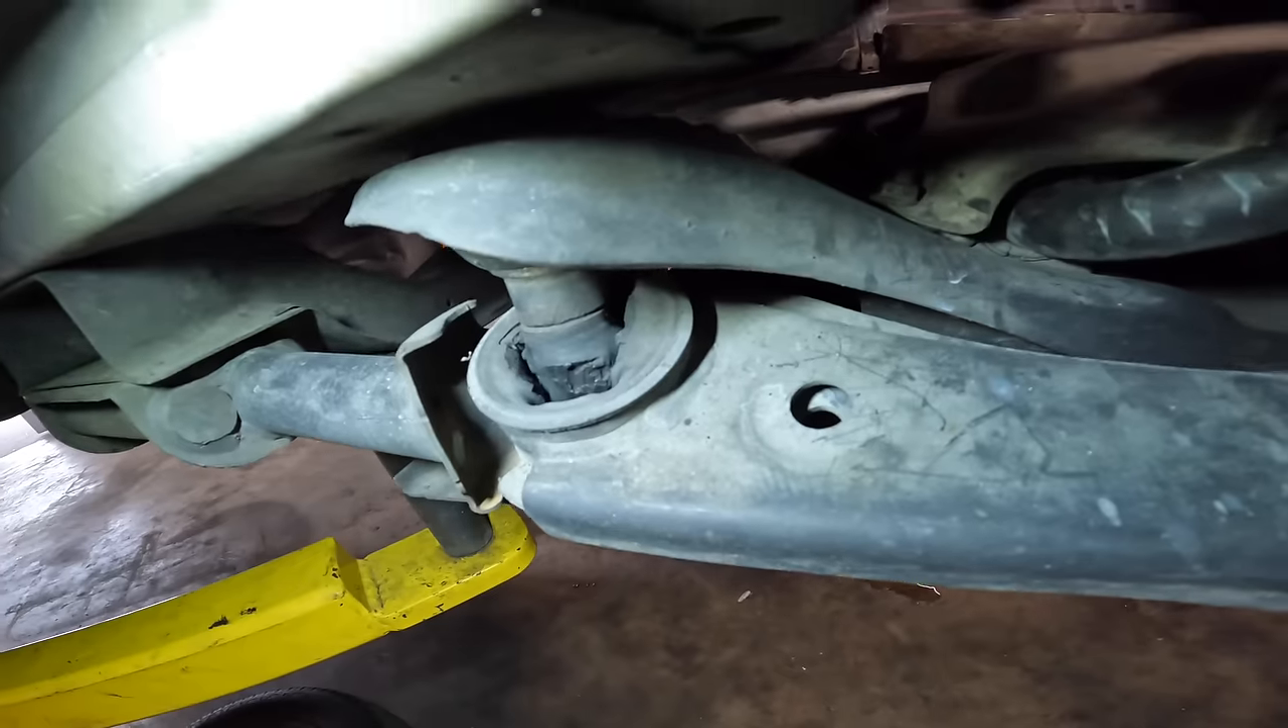That is a destroyed lower control arm bushing look at that thing it's supposed to be attached and it's not.